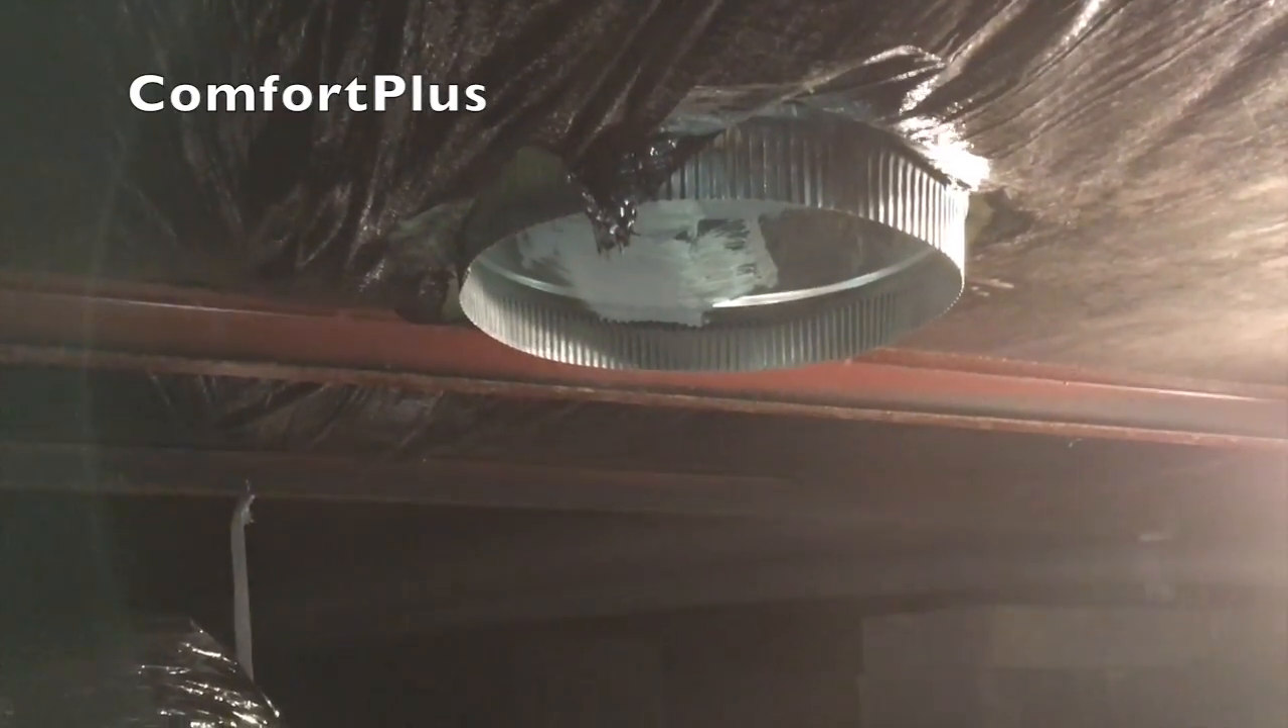And, there's our take off we just put in. So, that's our last duct connection.